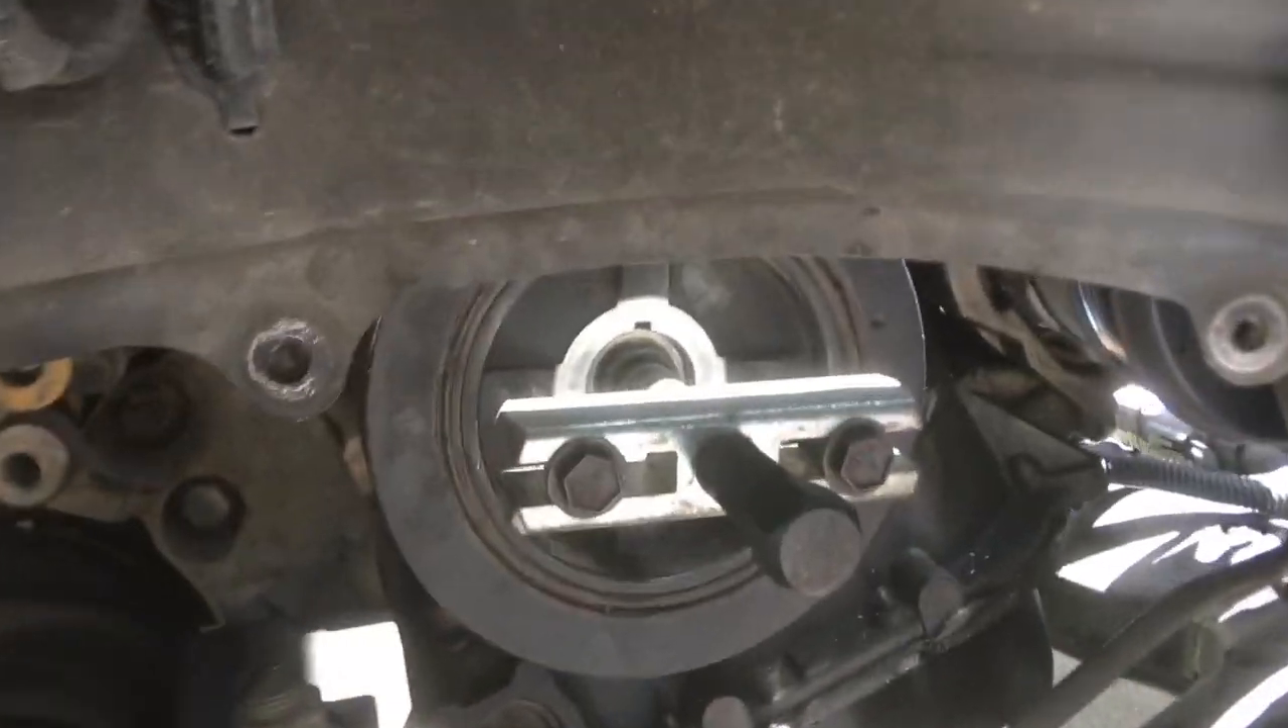So the t -bar puller fits in there just like that.